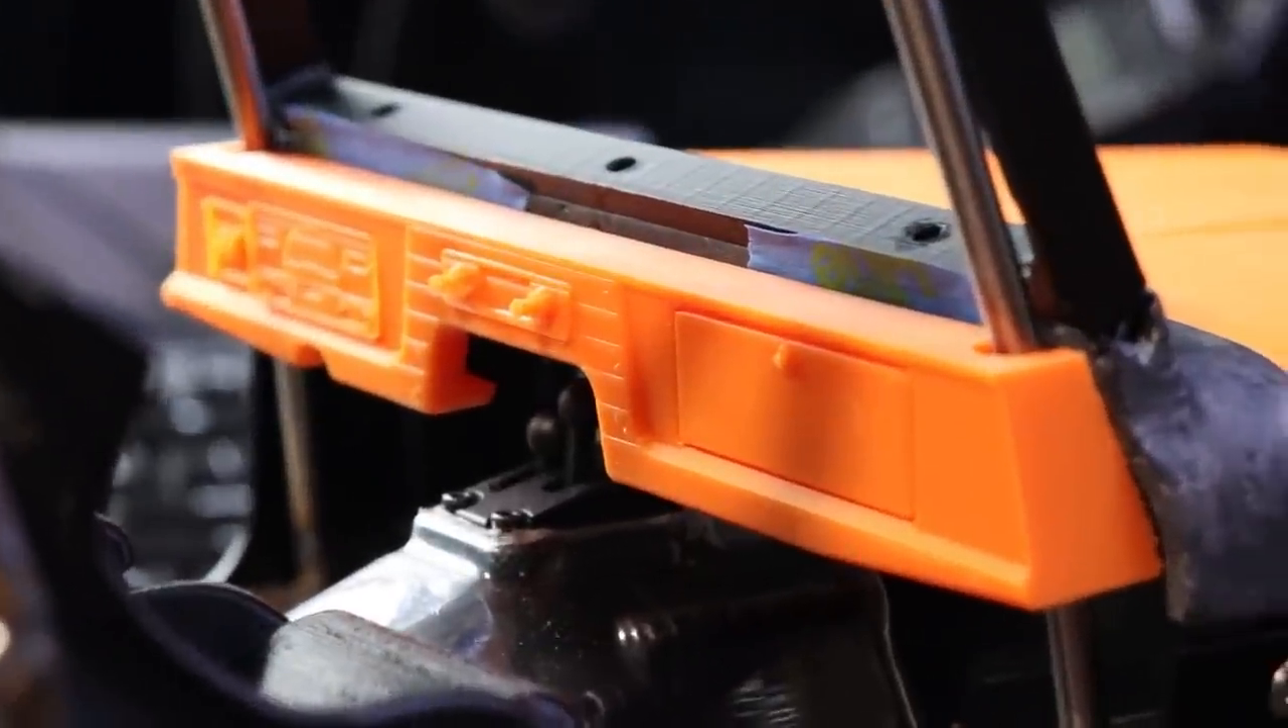The windshield frame is just taped on right now but the dash is in there.